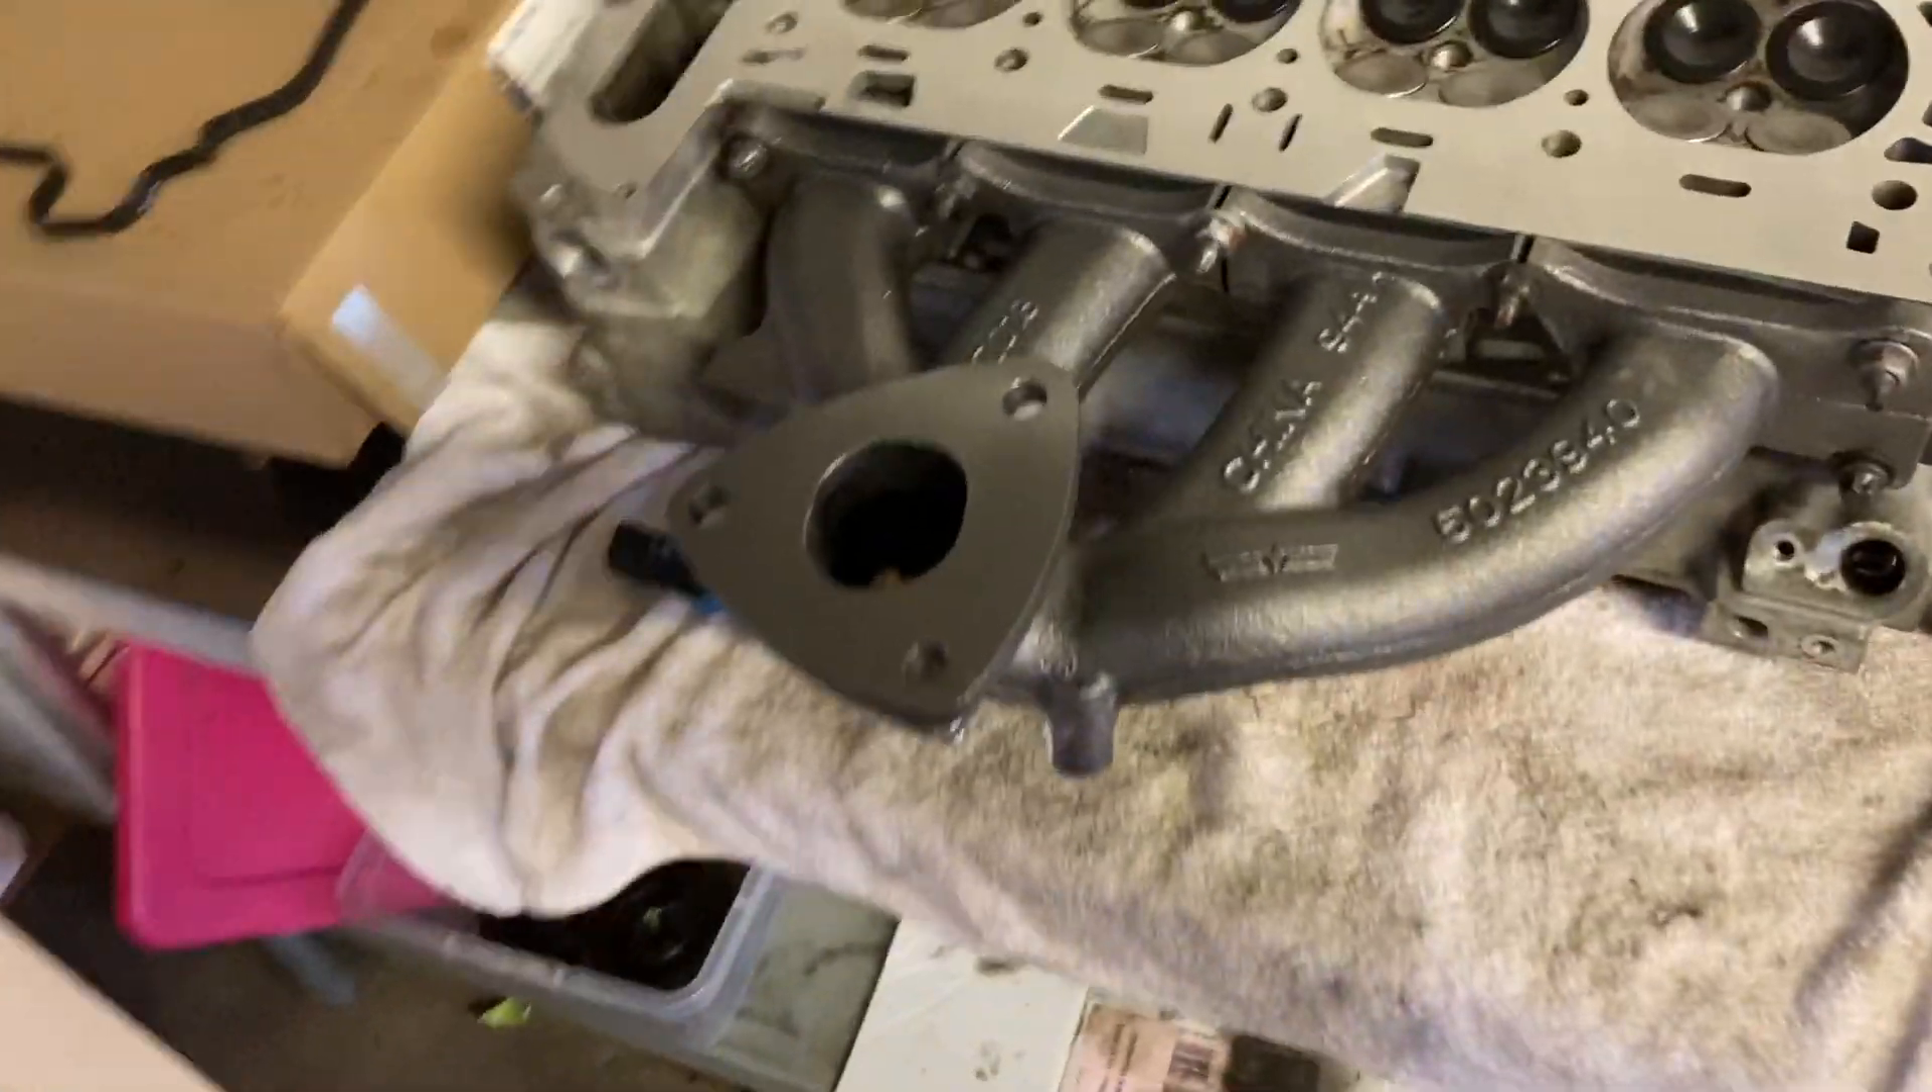Got the new exhaust manifold bolted up on here.